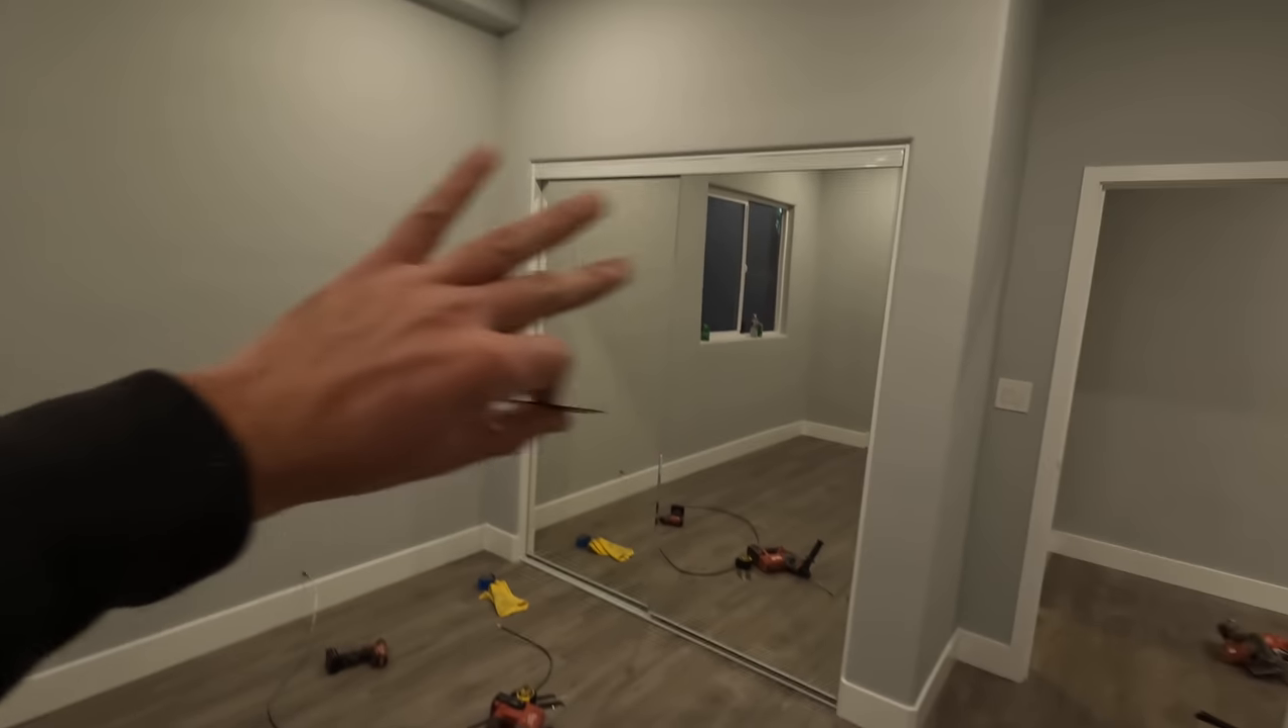We also got the closet doors in the master bedroom.